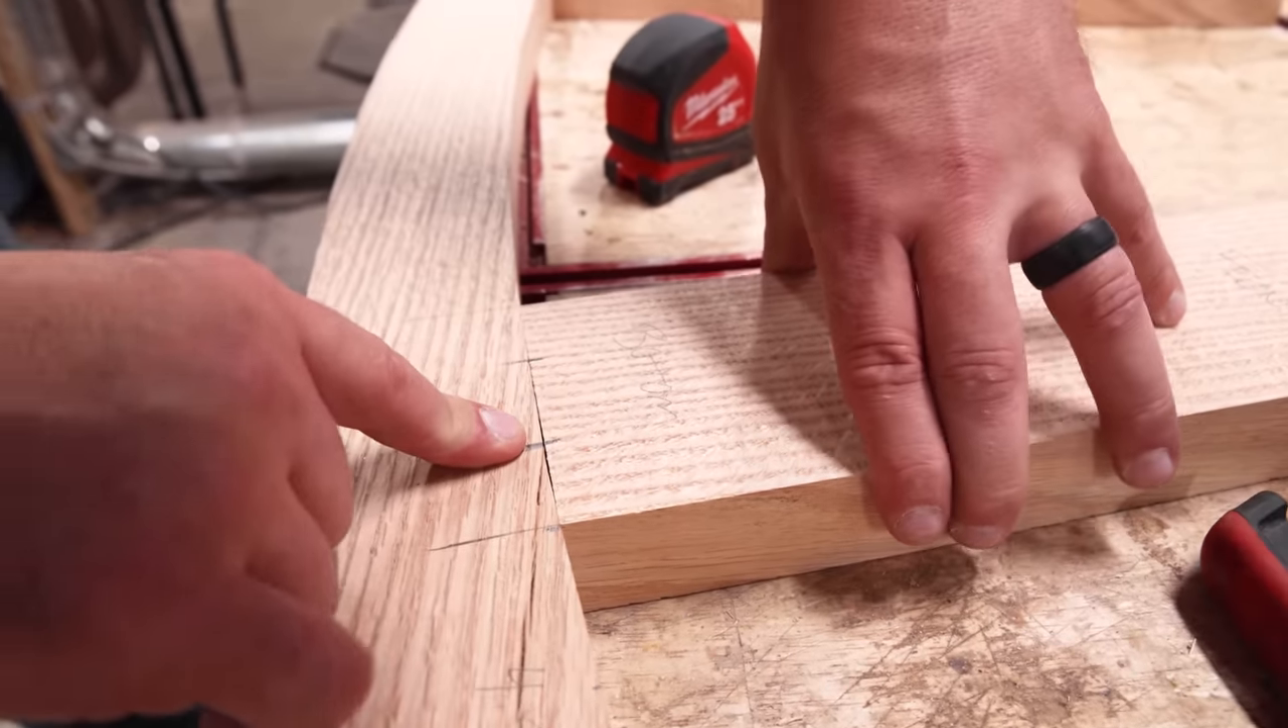But as you can see right now, we've got a little bit of a gap and that should be something I can barely barely touch up to get out of there.